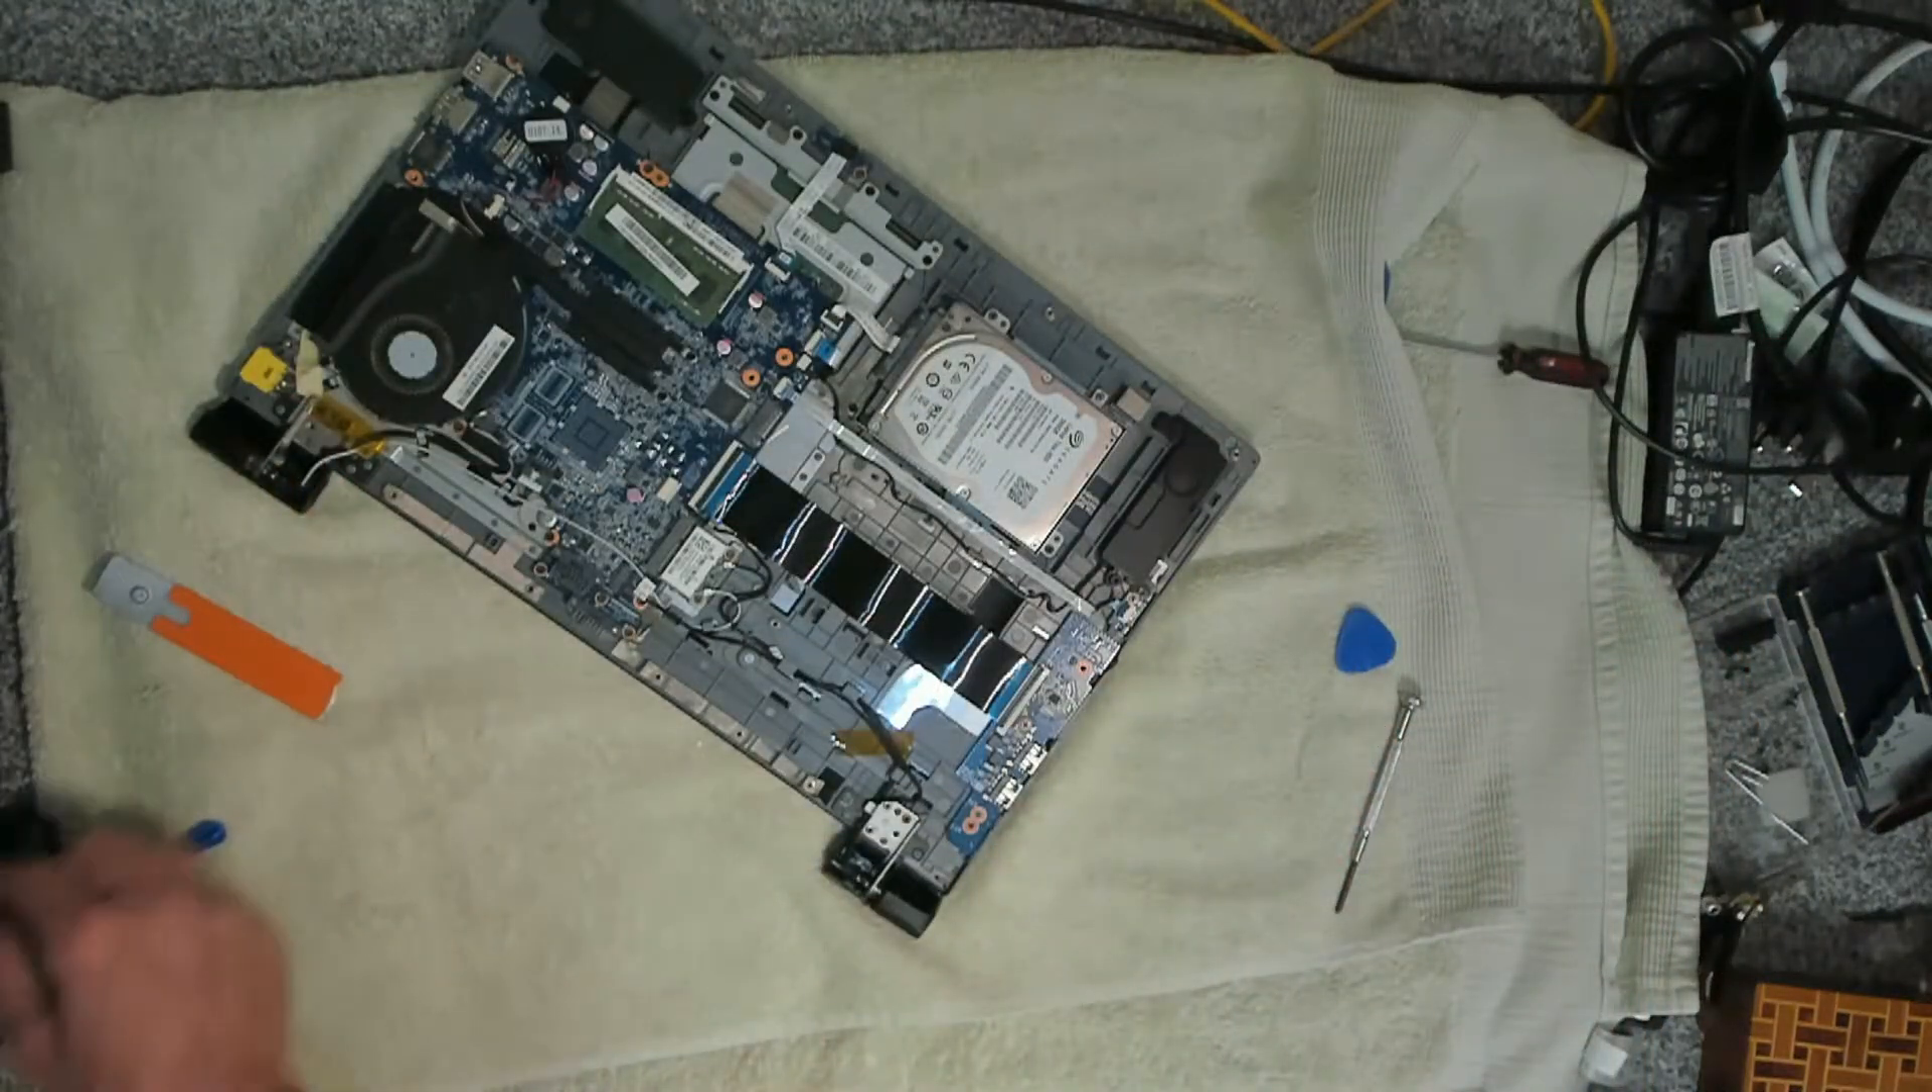Okay so that's the back panel removed and let's have a look inside.